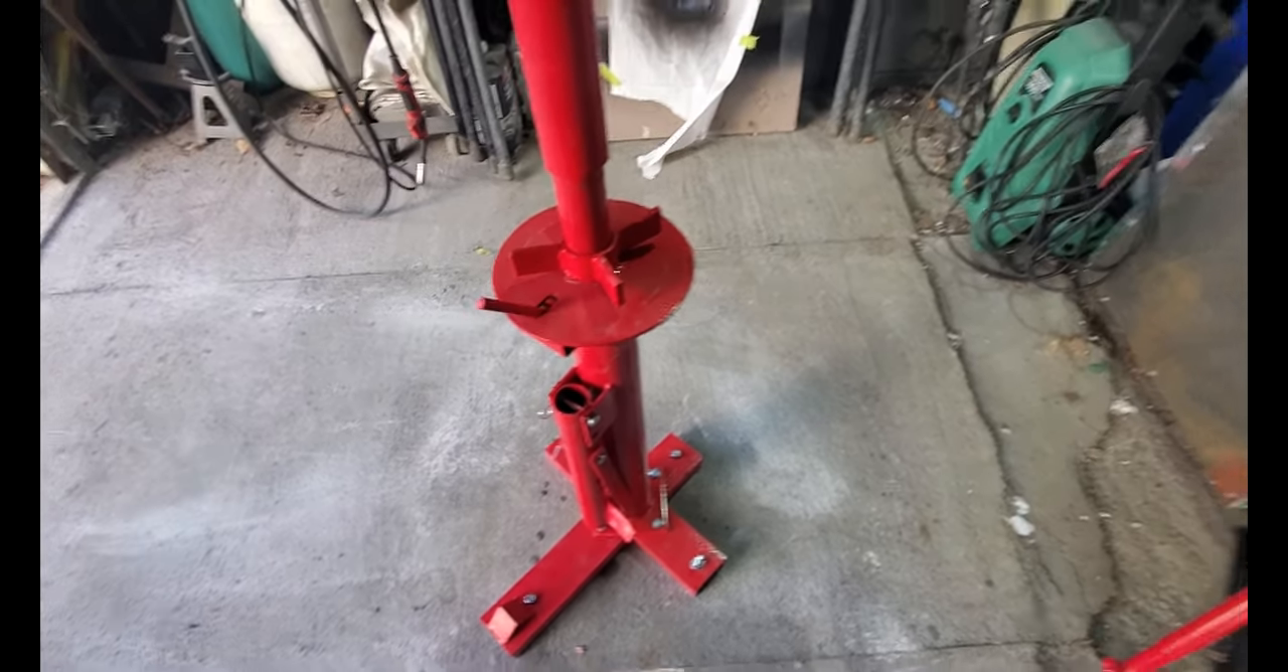Now i've got the unit firmly anchored to the floor uh with some anchor bolts.